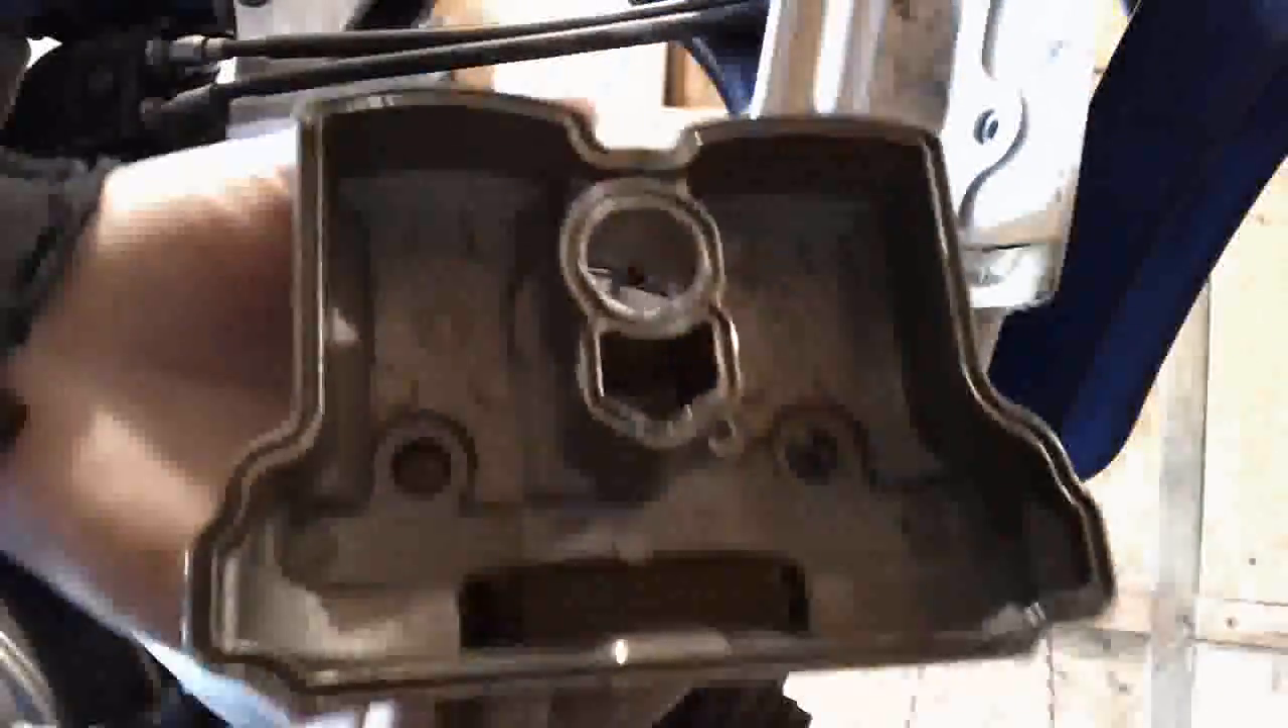Alright so we finally got the valve cover off here. There's the bottom of it.